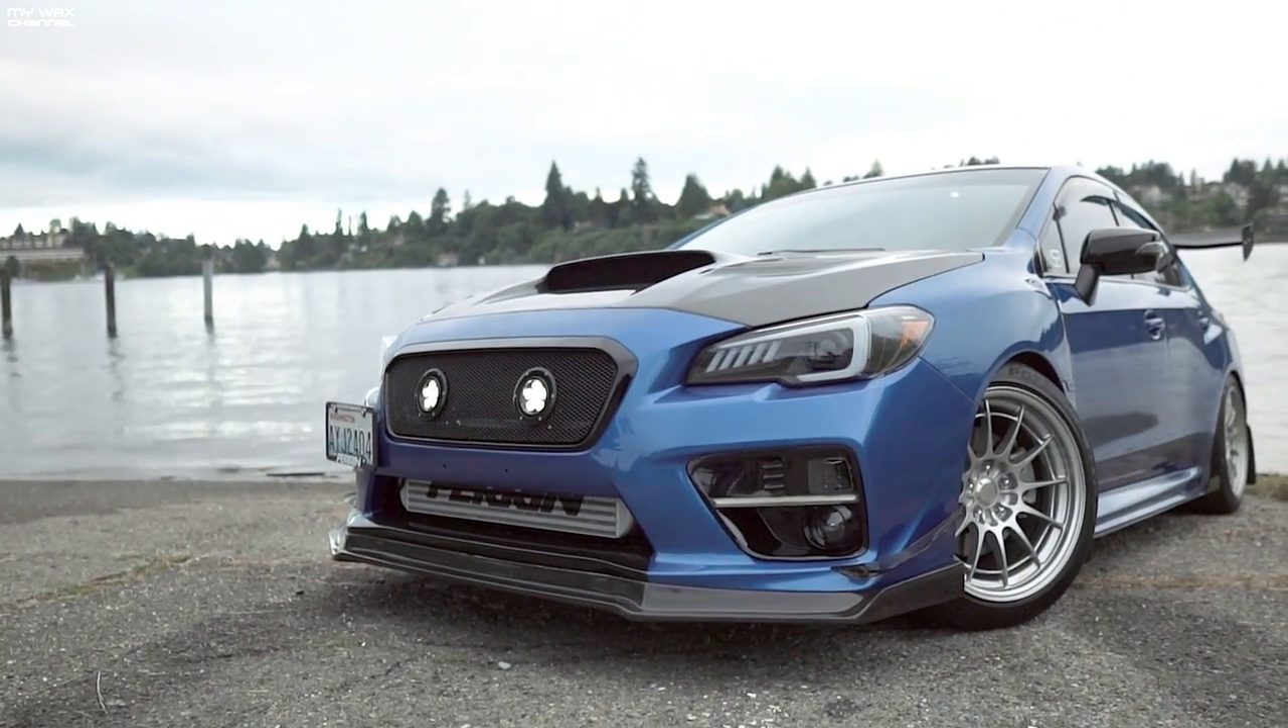All right guys, there is the grill fully installed and let me tell you, you know what, I'm a 50-50 on the look of this grill to be perfectly honest with you.